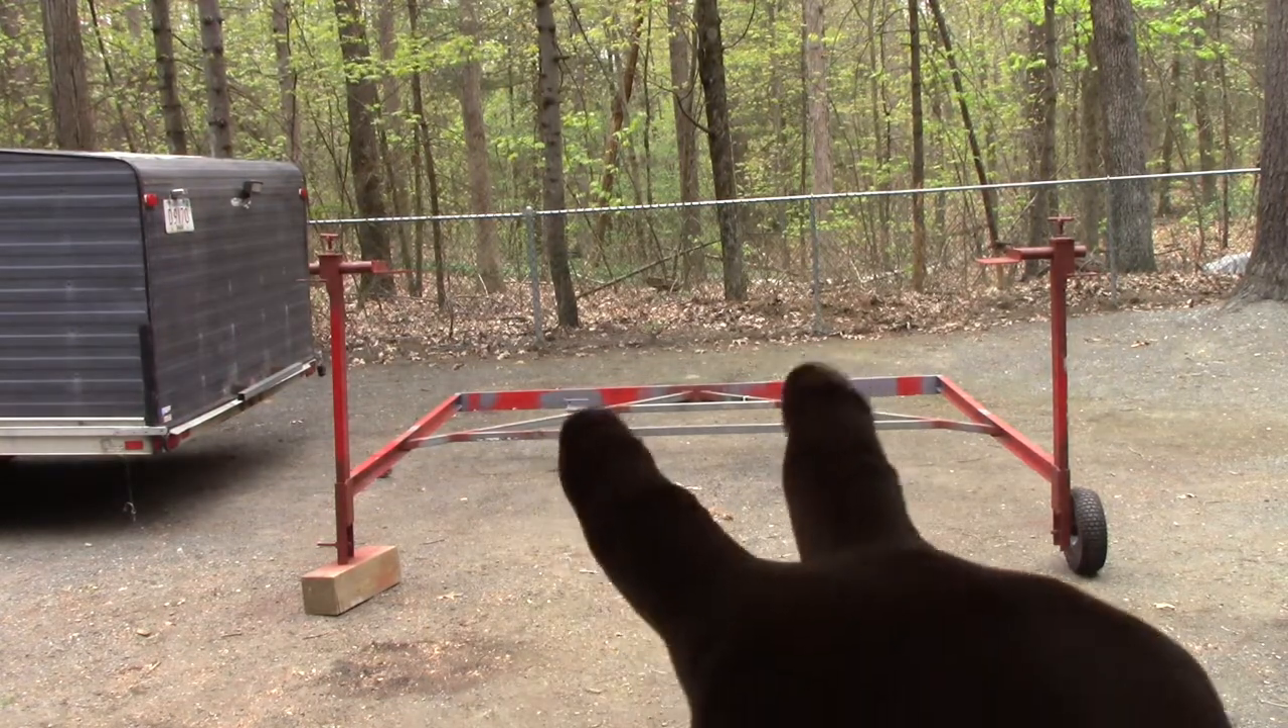So we got the uh the uprights done and uh still gotta put the wheel on there.